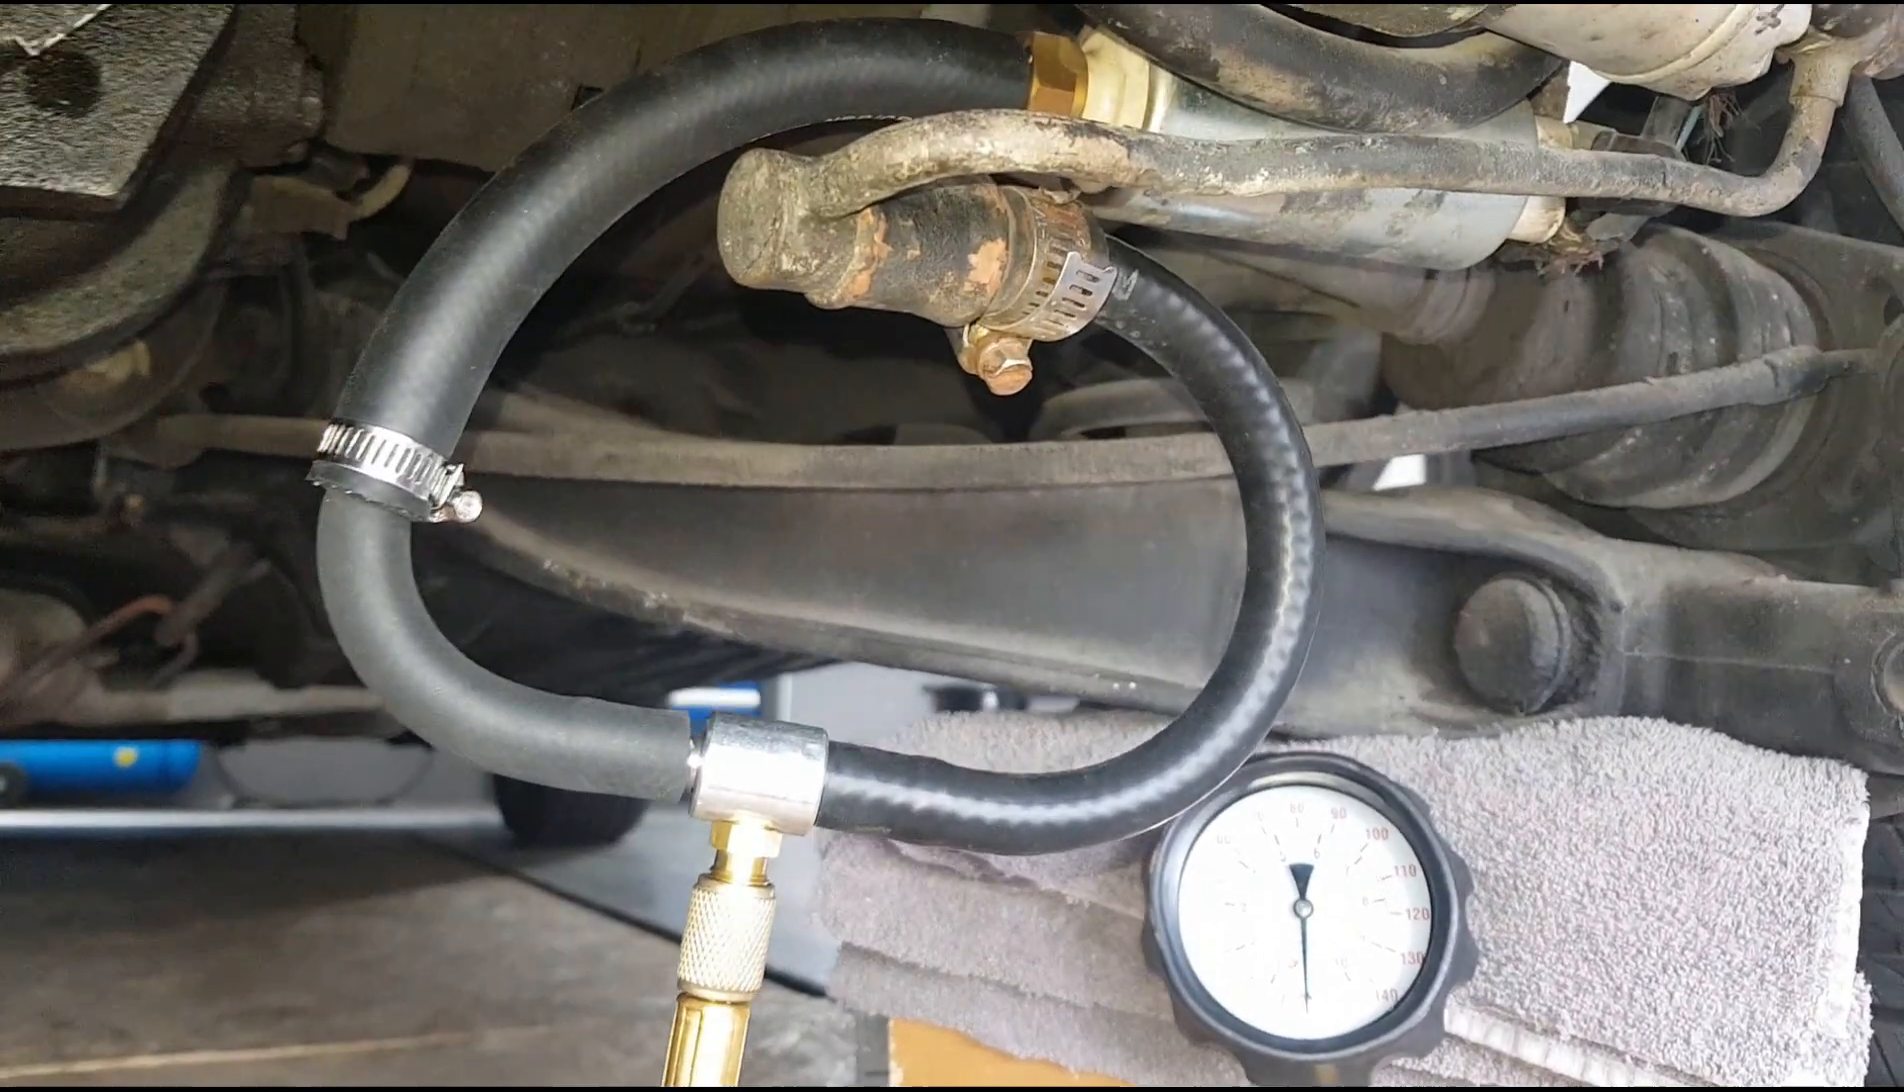So wir haben jetzt unsere prüfleitung installiert.